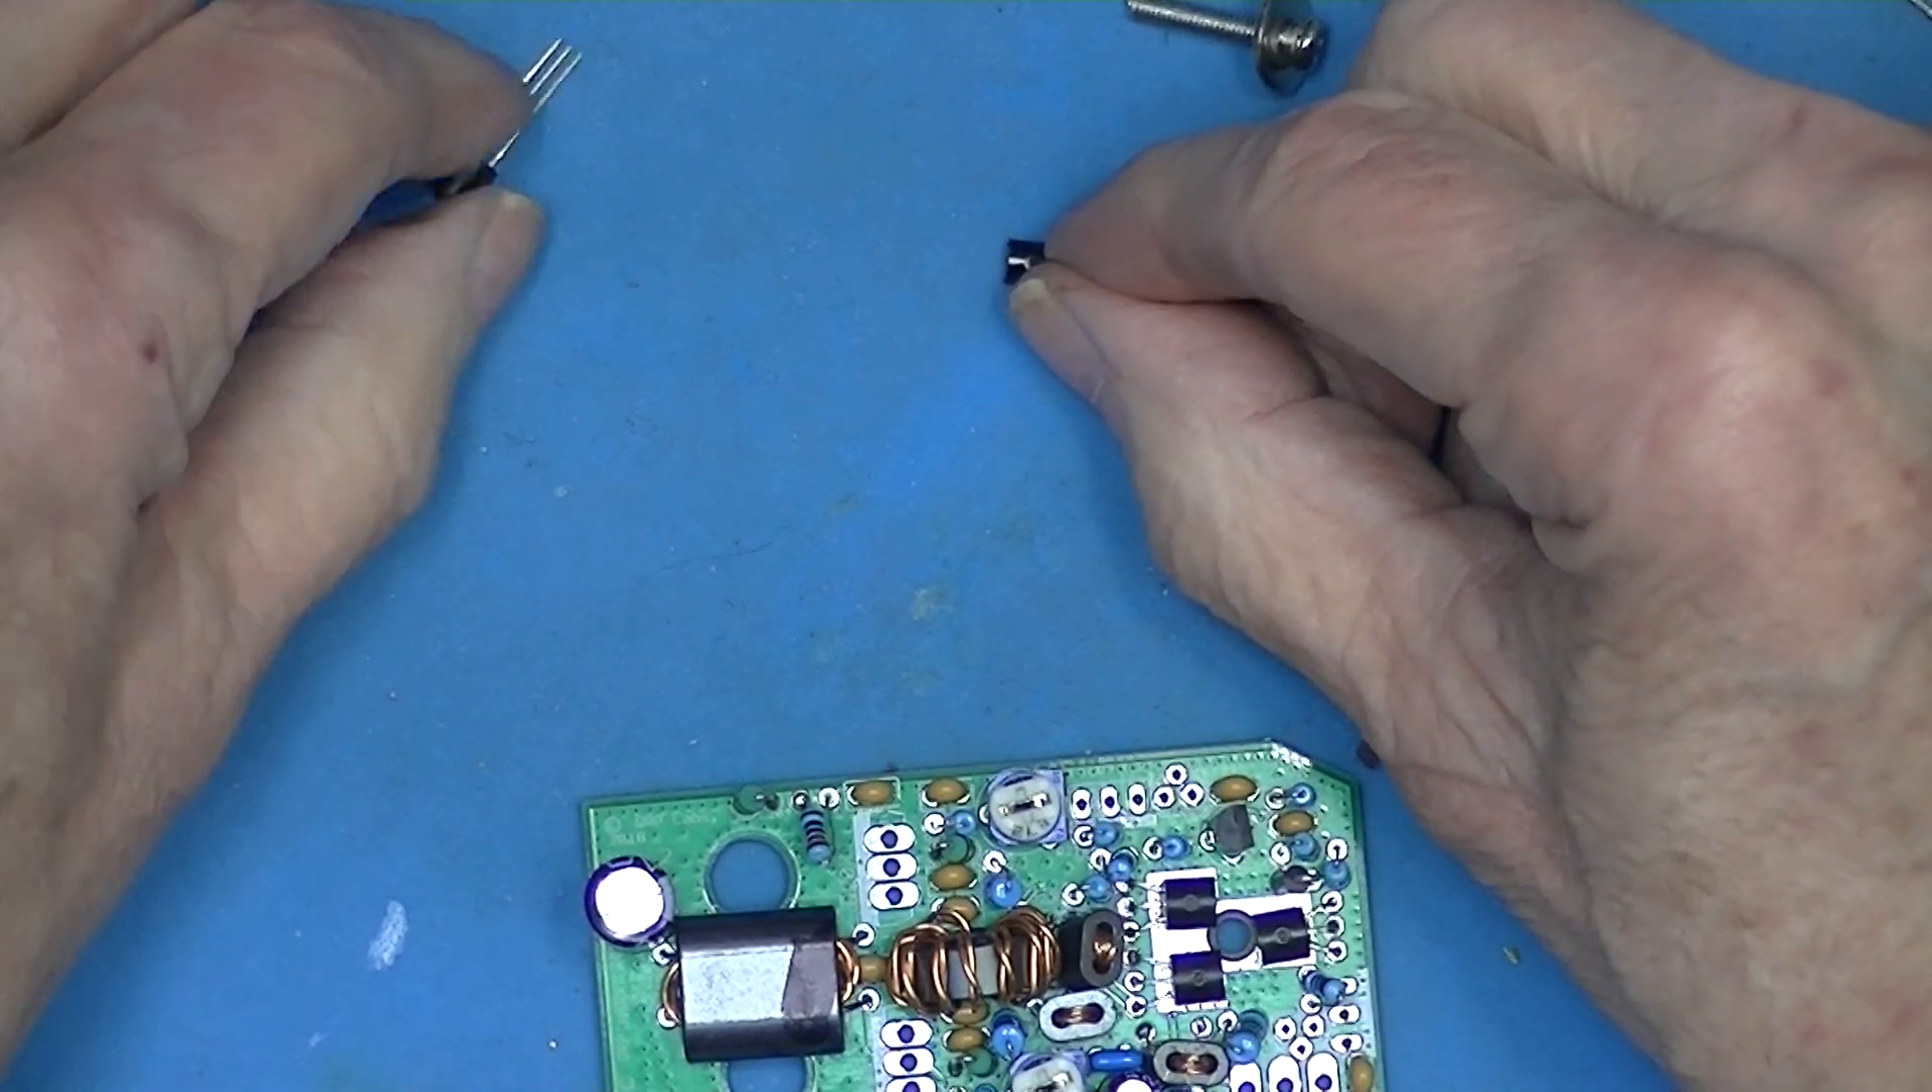Still have two of these three terminal devices left.